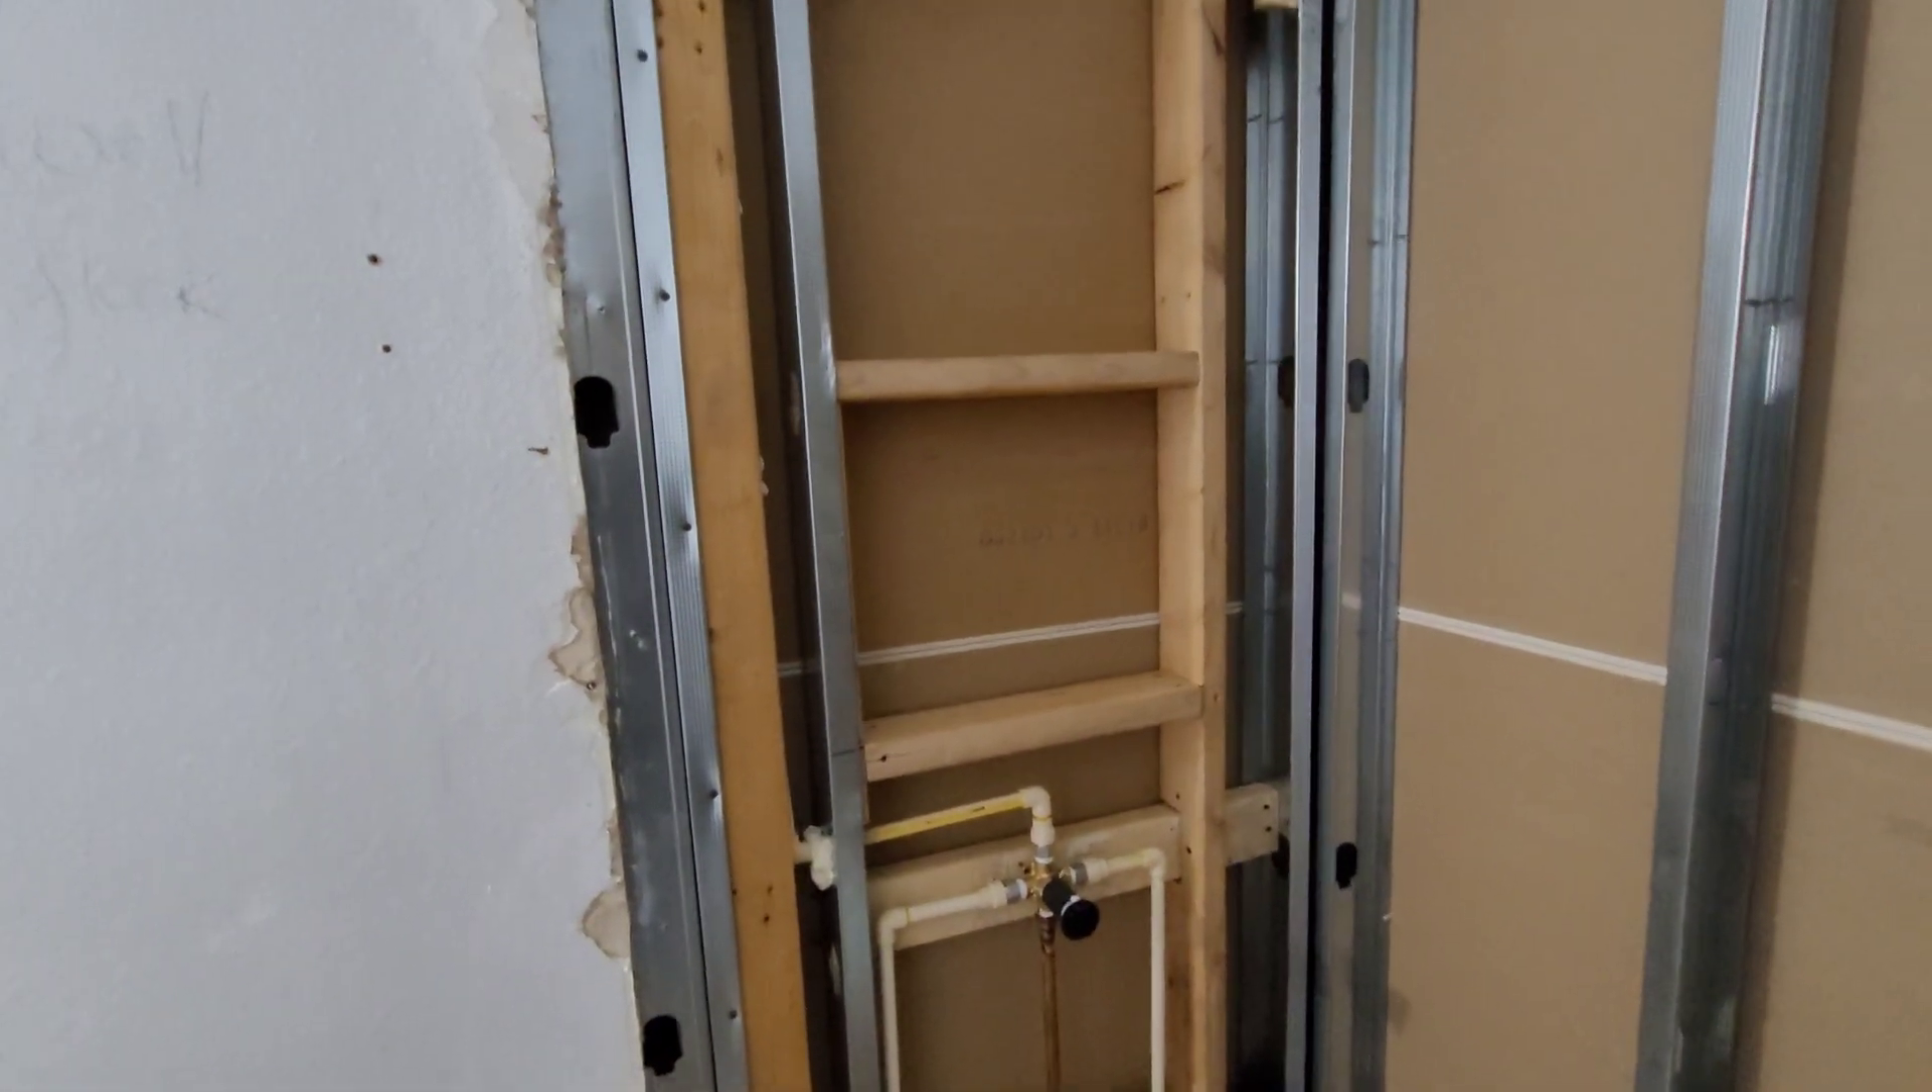I finish framing the niche so that area right there gonna be the shower niche.